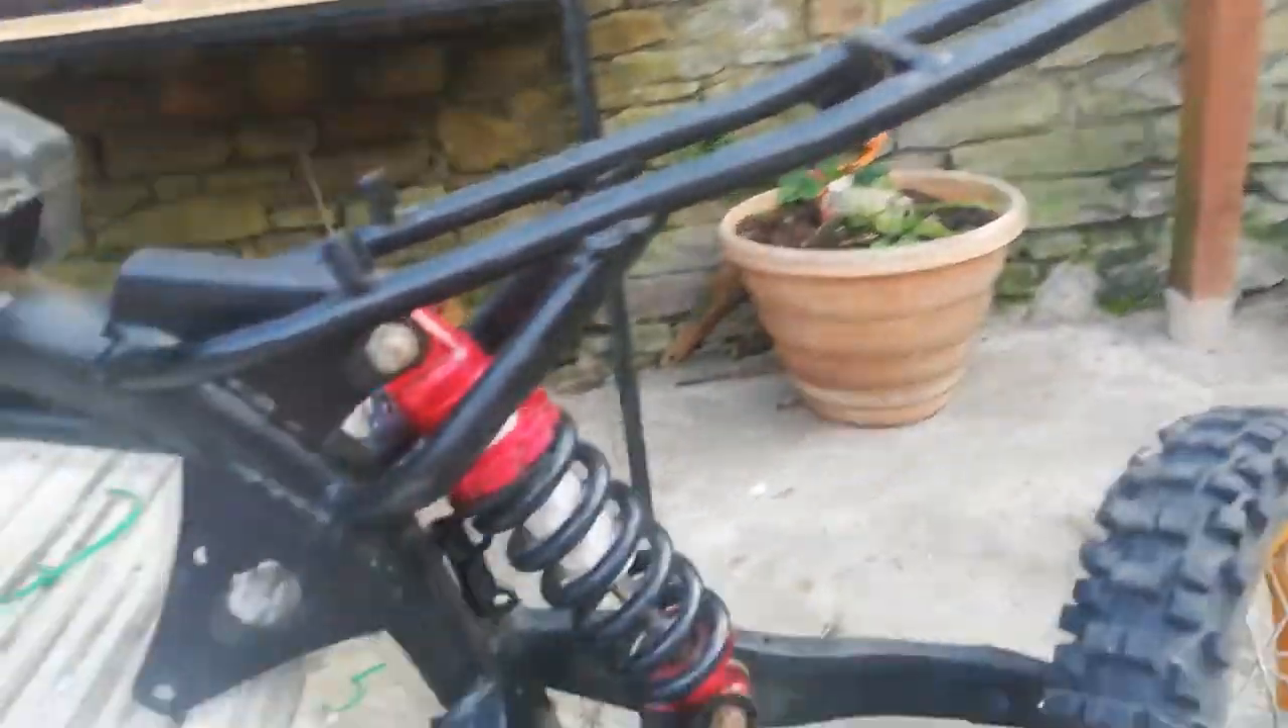So yeah, we got the shock in, which is looking good.